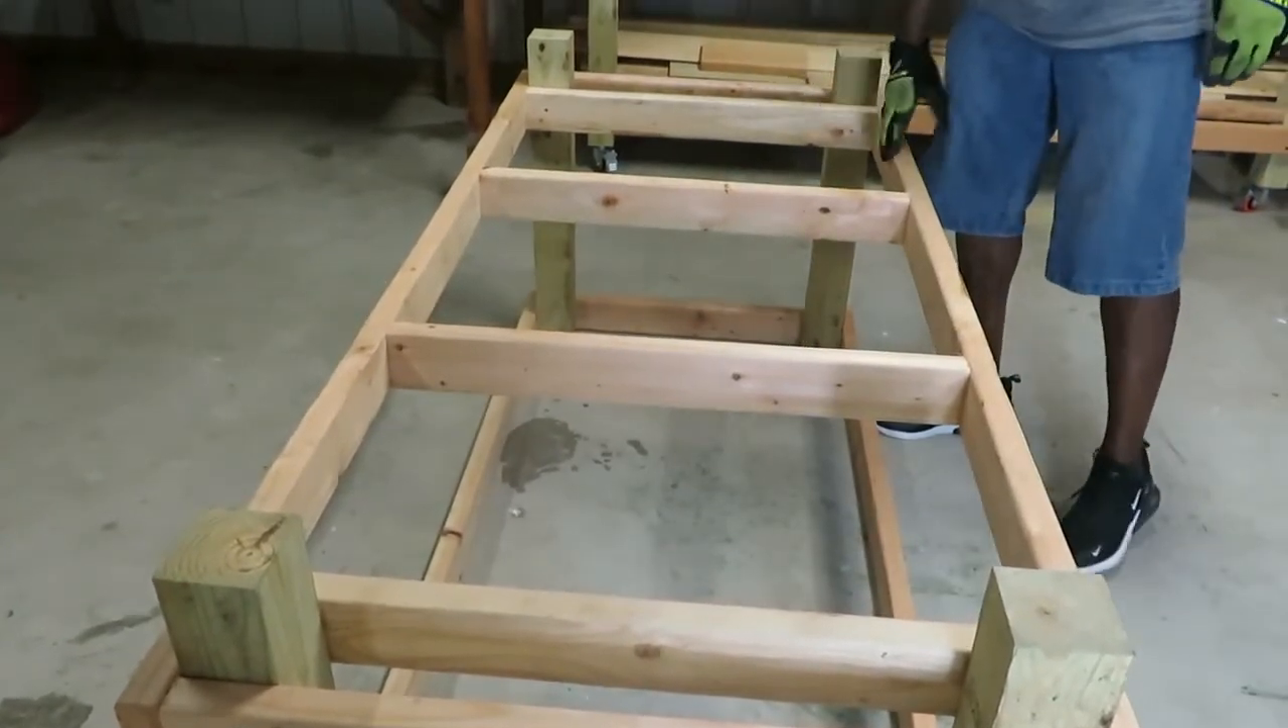But you can see all the cross pieces are on it.